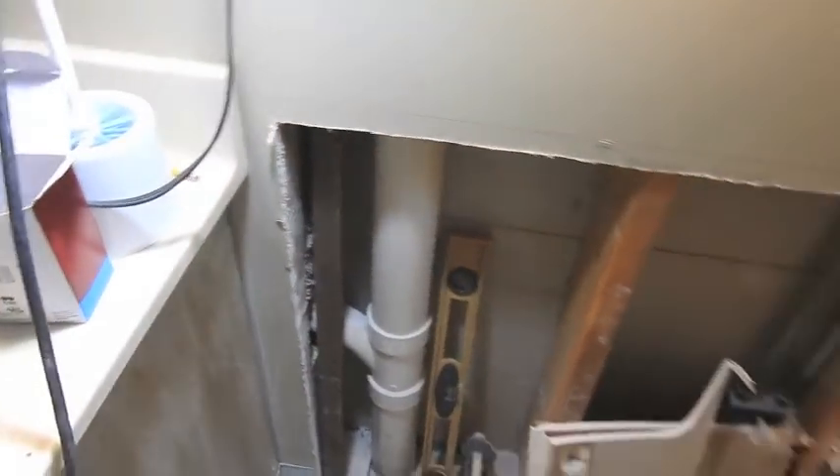Here it is the dry wall is removed.